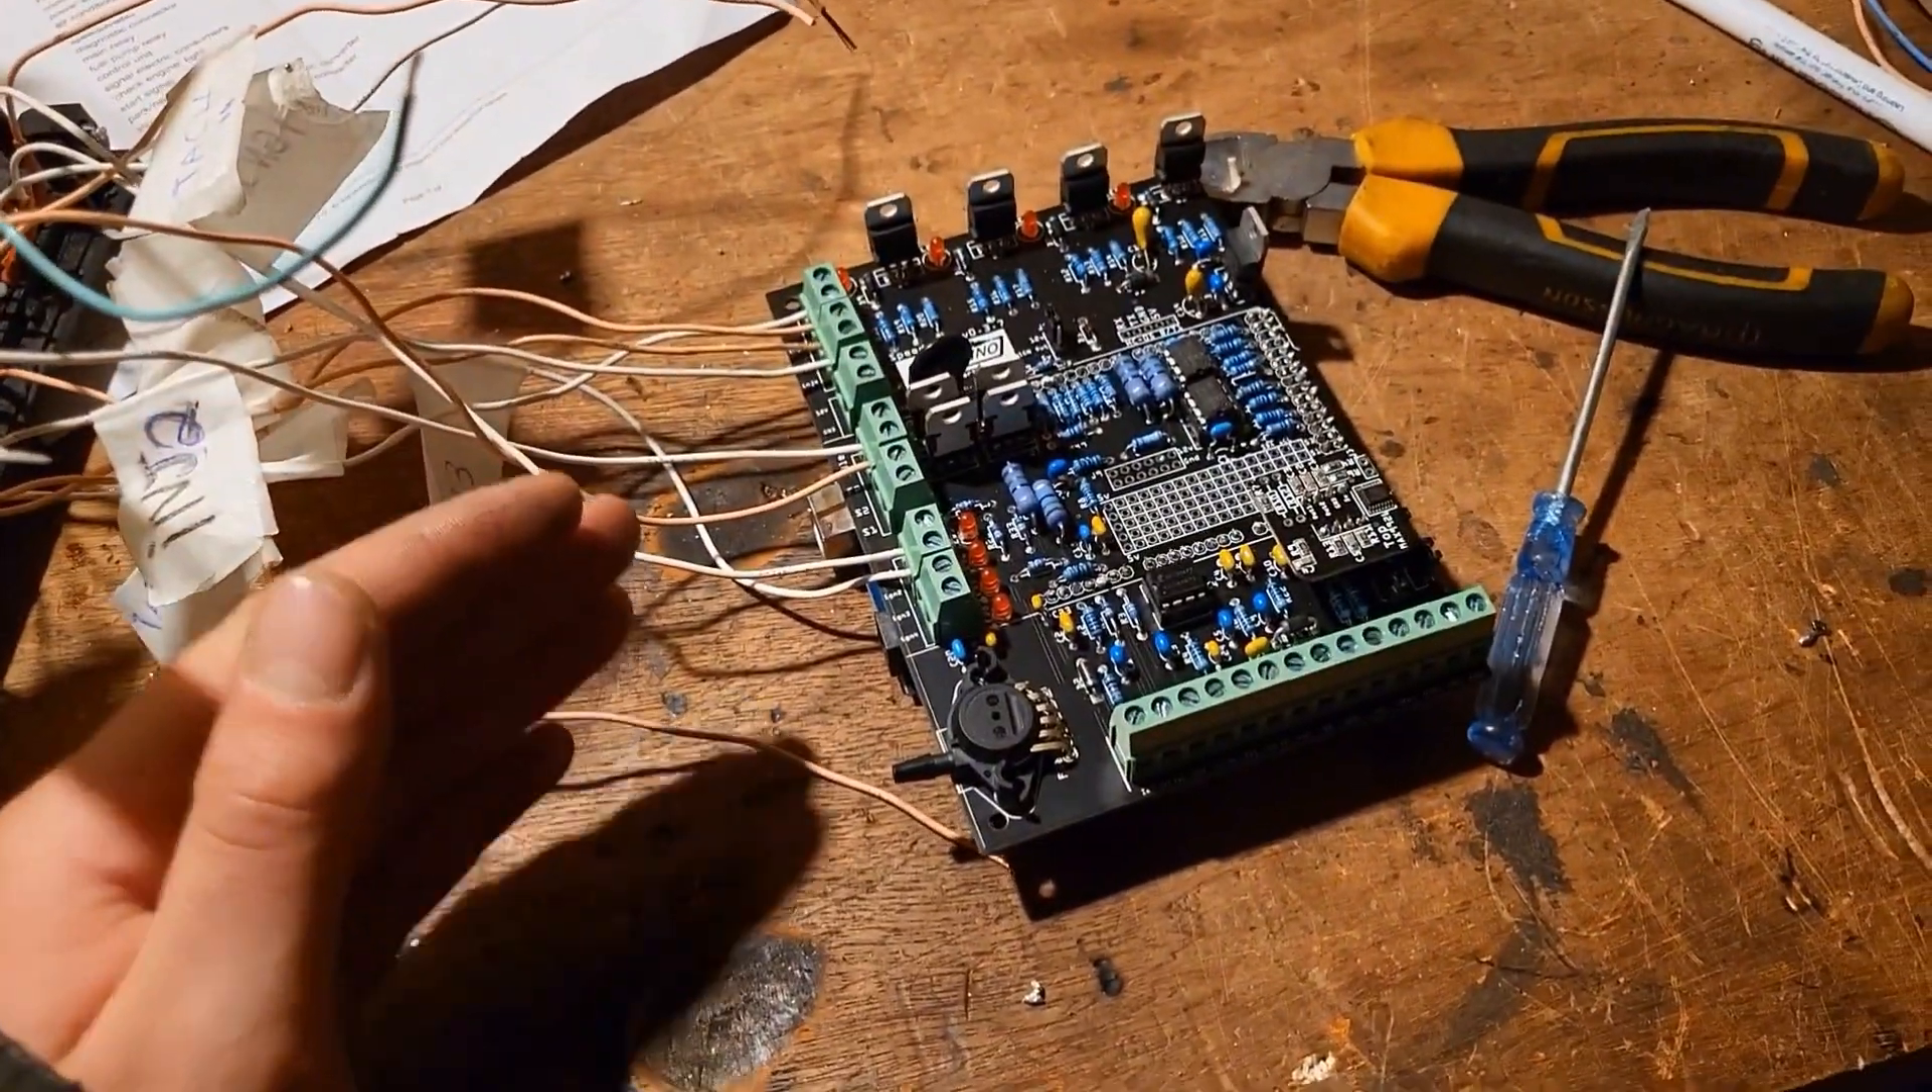These are all the wires as of now that I think I need to connect to the ECU and I've already started connecting some of them.